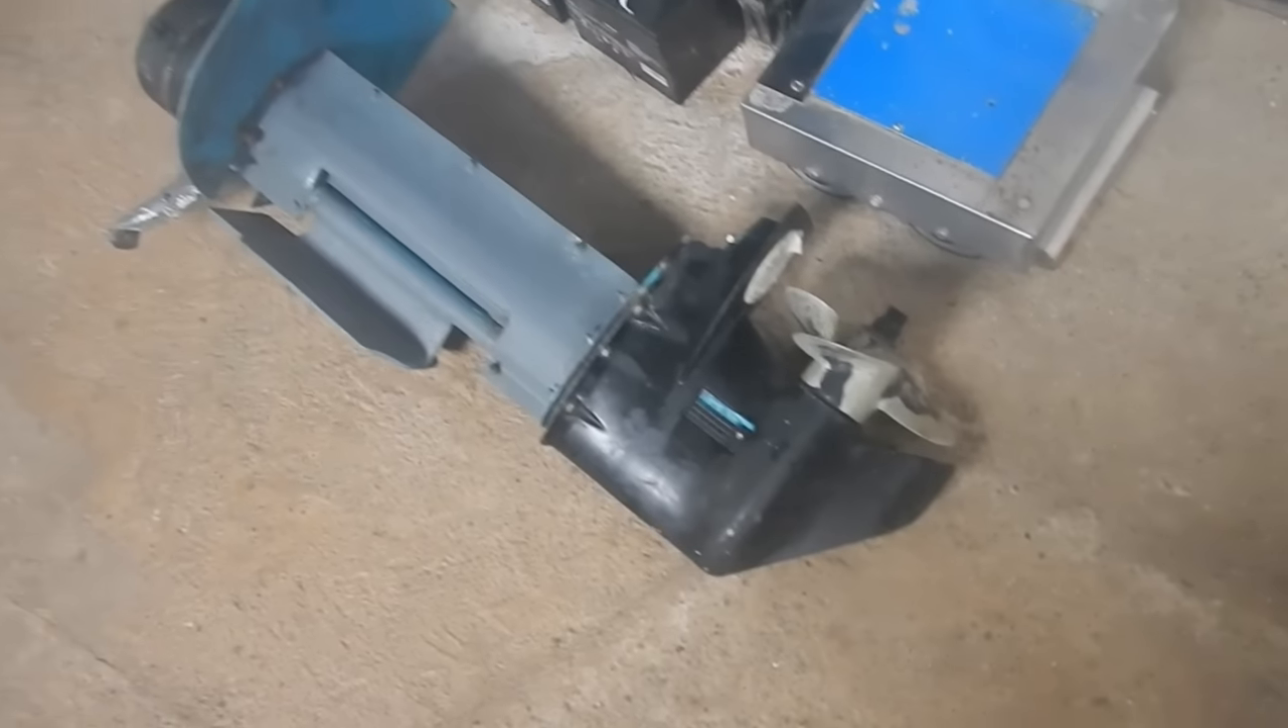Okay, I got the old motor off.